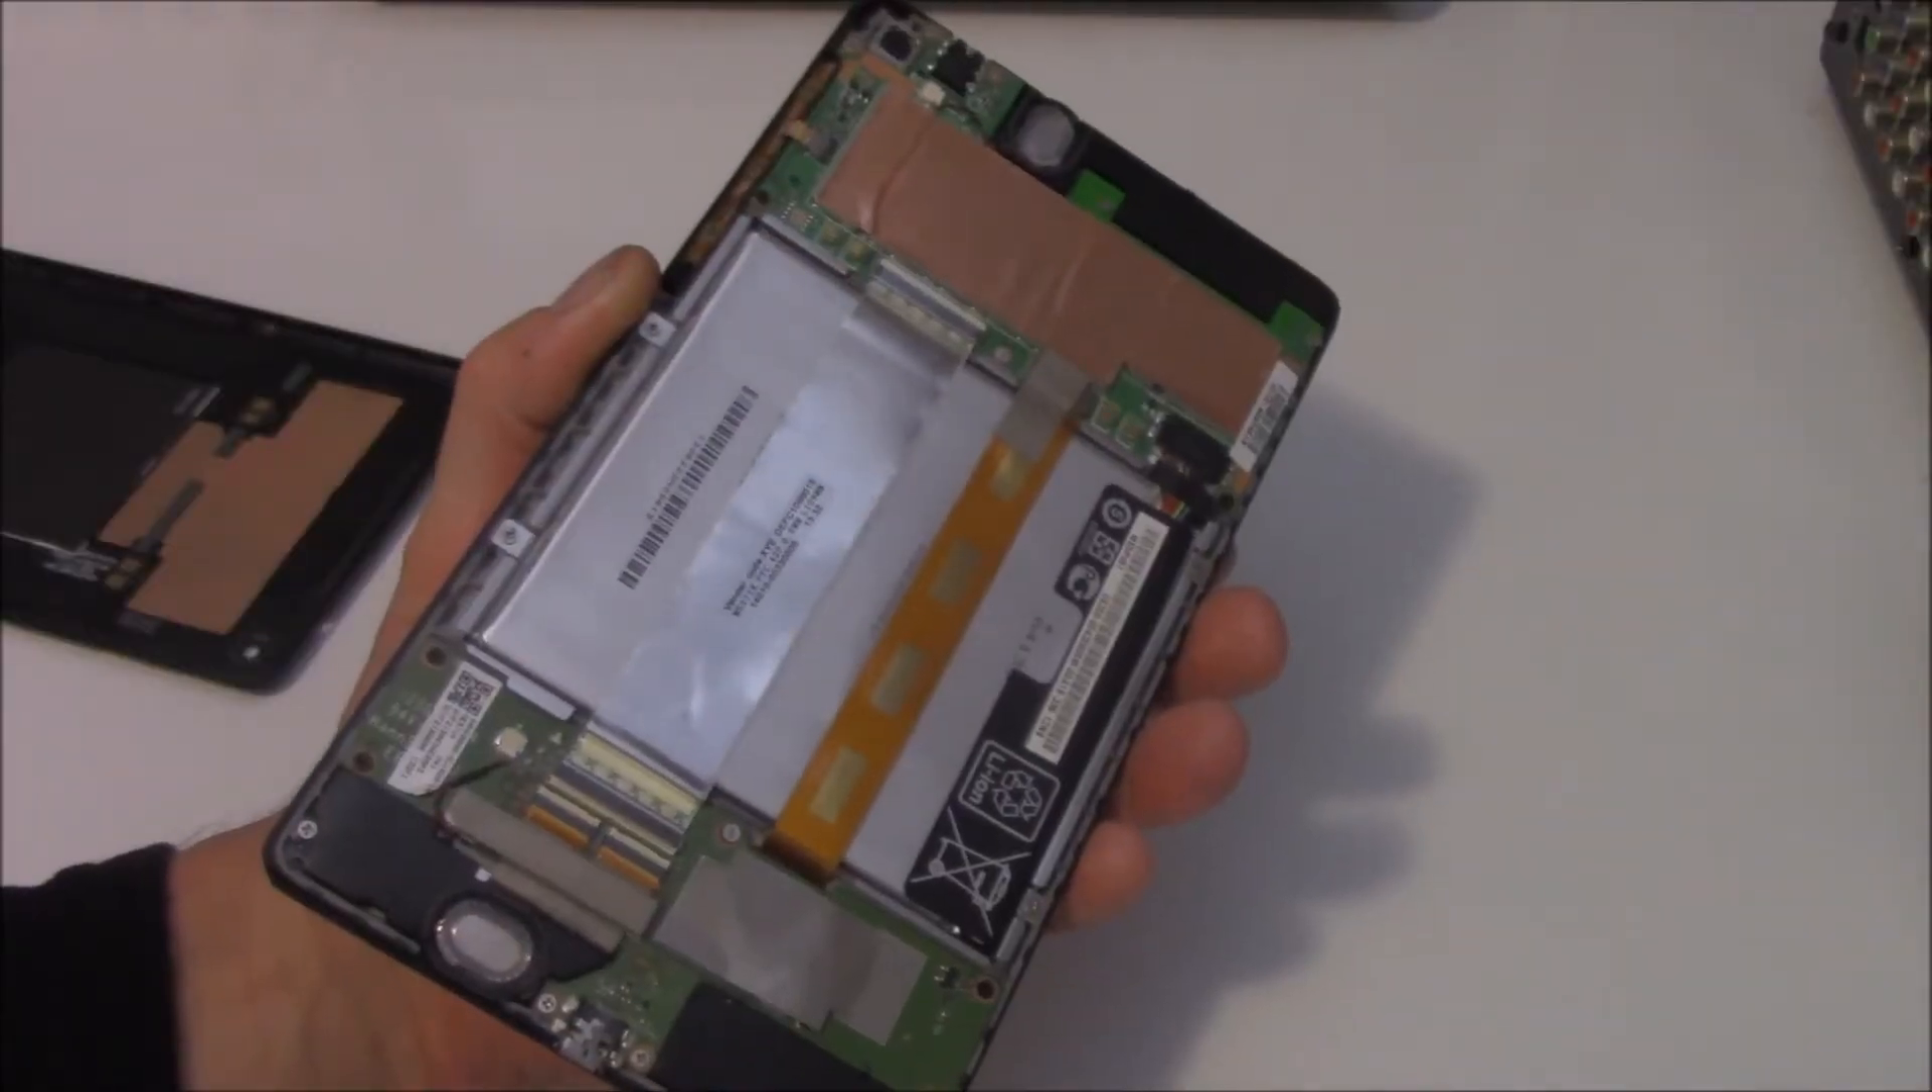So we've got access to the circuitry on the back there.